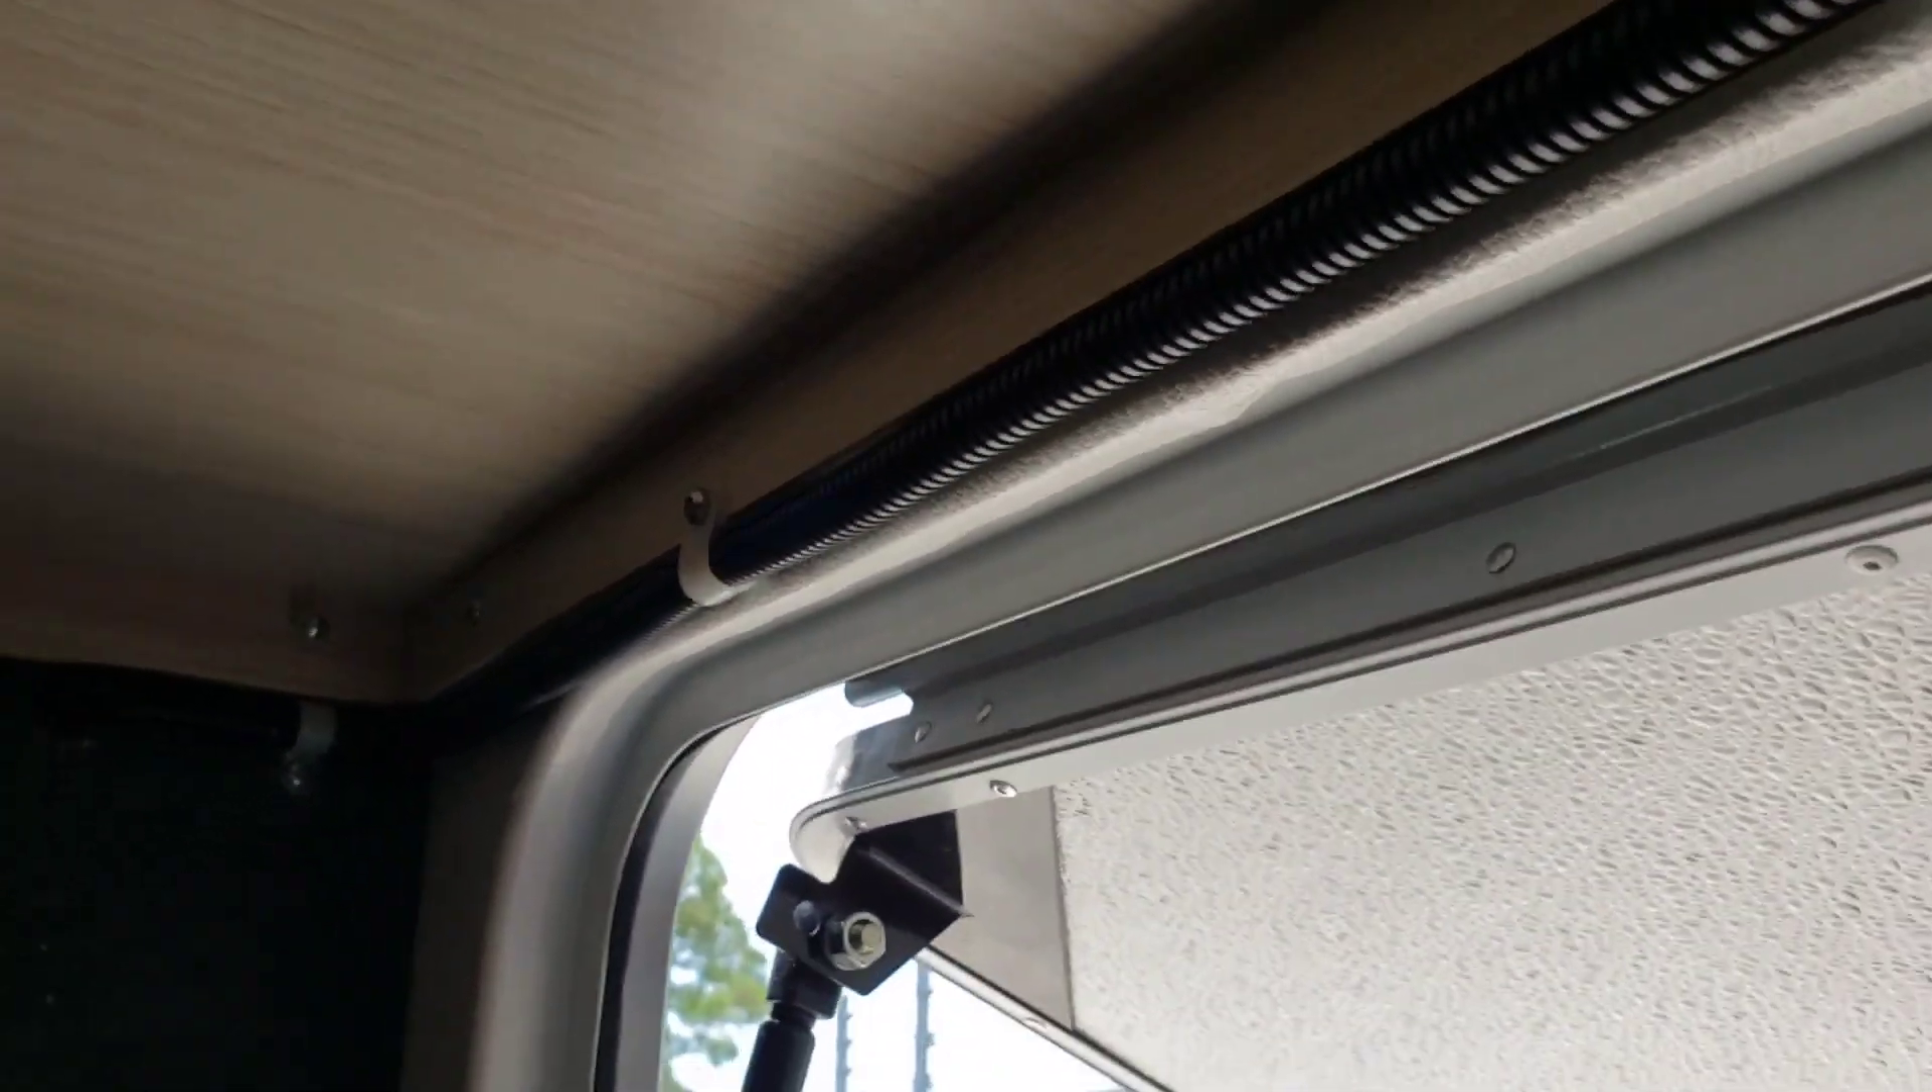Now I have the wire run from the back and along the door of the compartment.